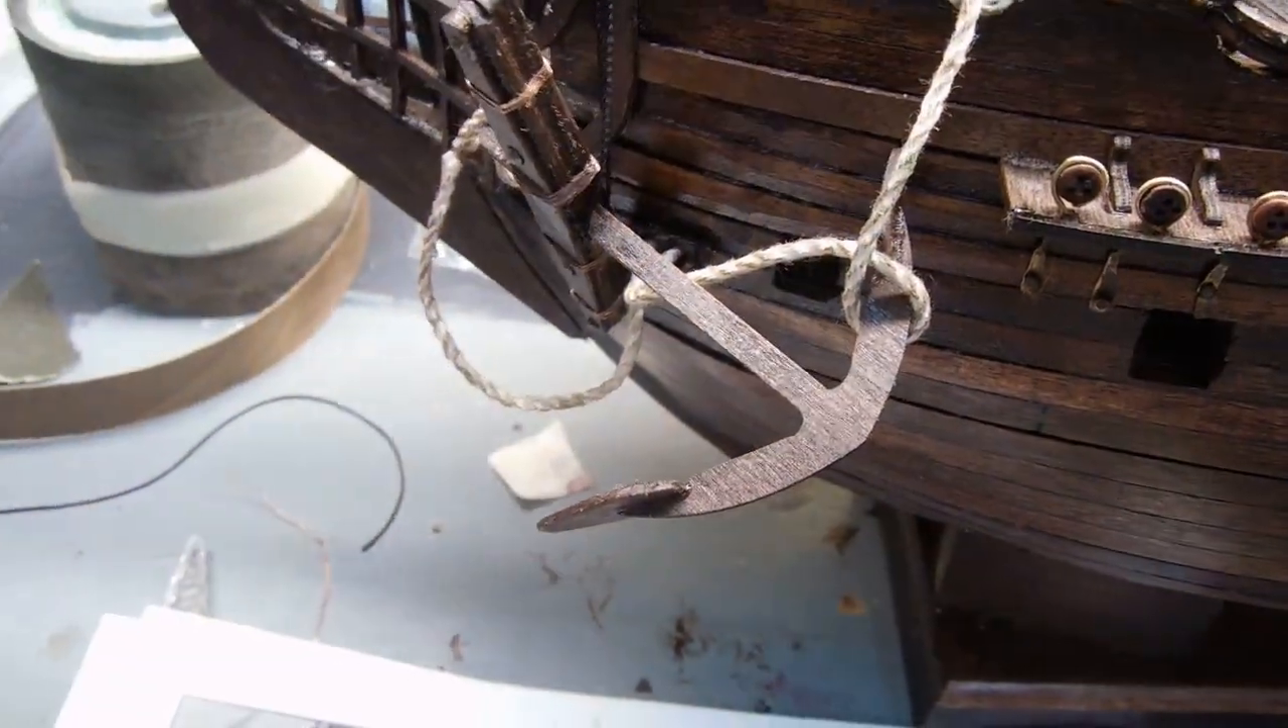So here is an anchor kind of tied in place.